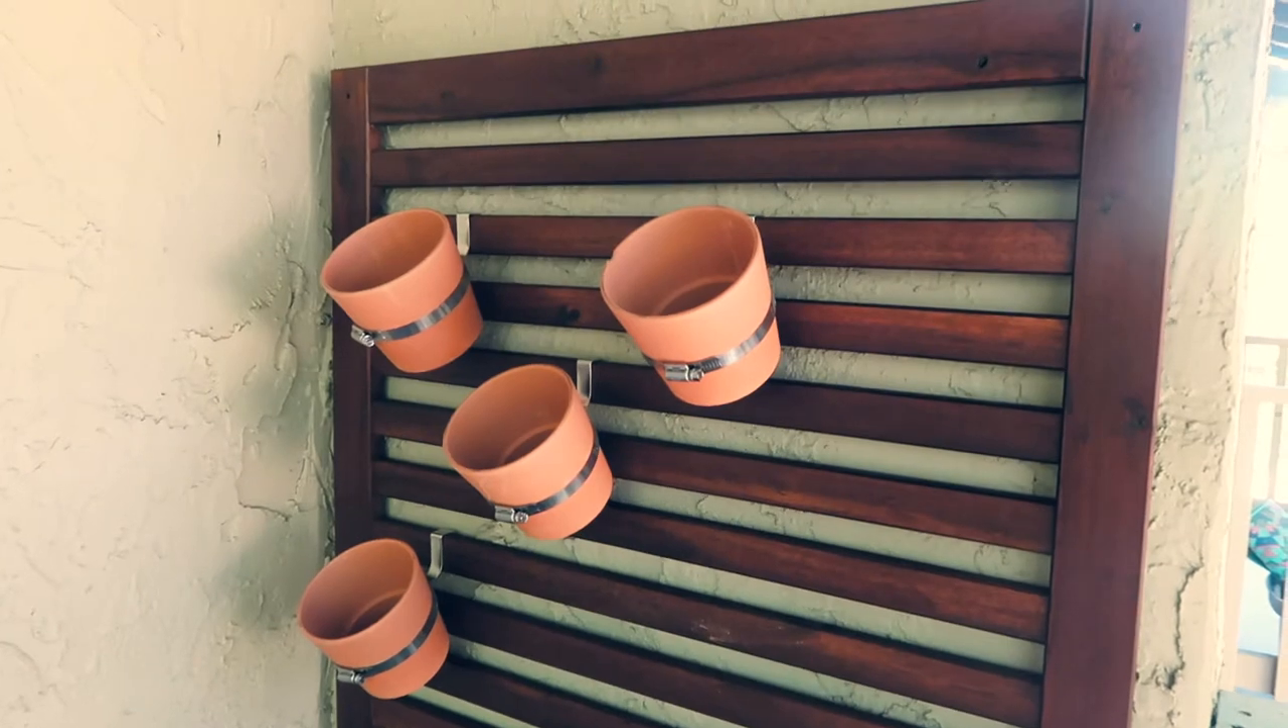Here are my four pots hanging and chilling.